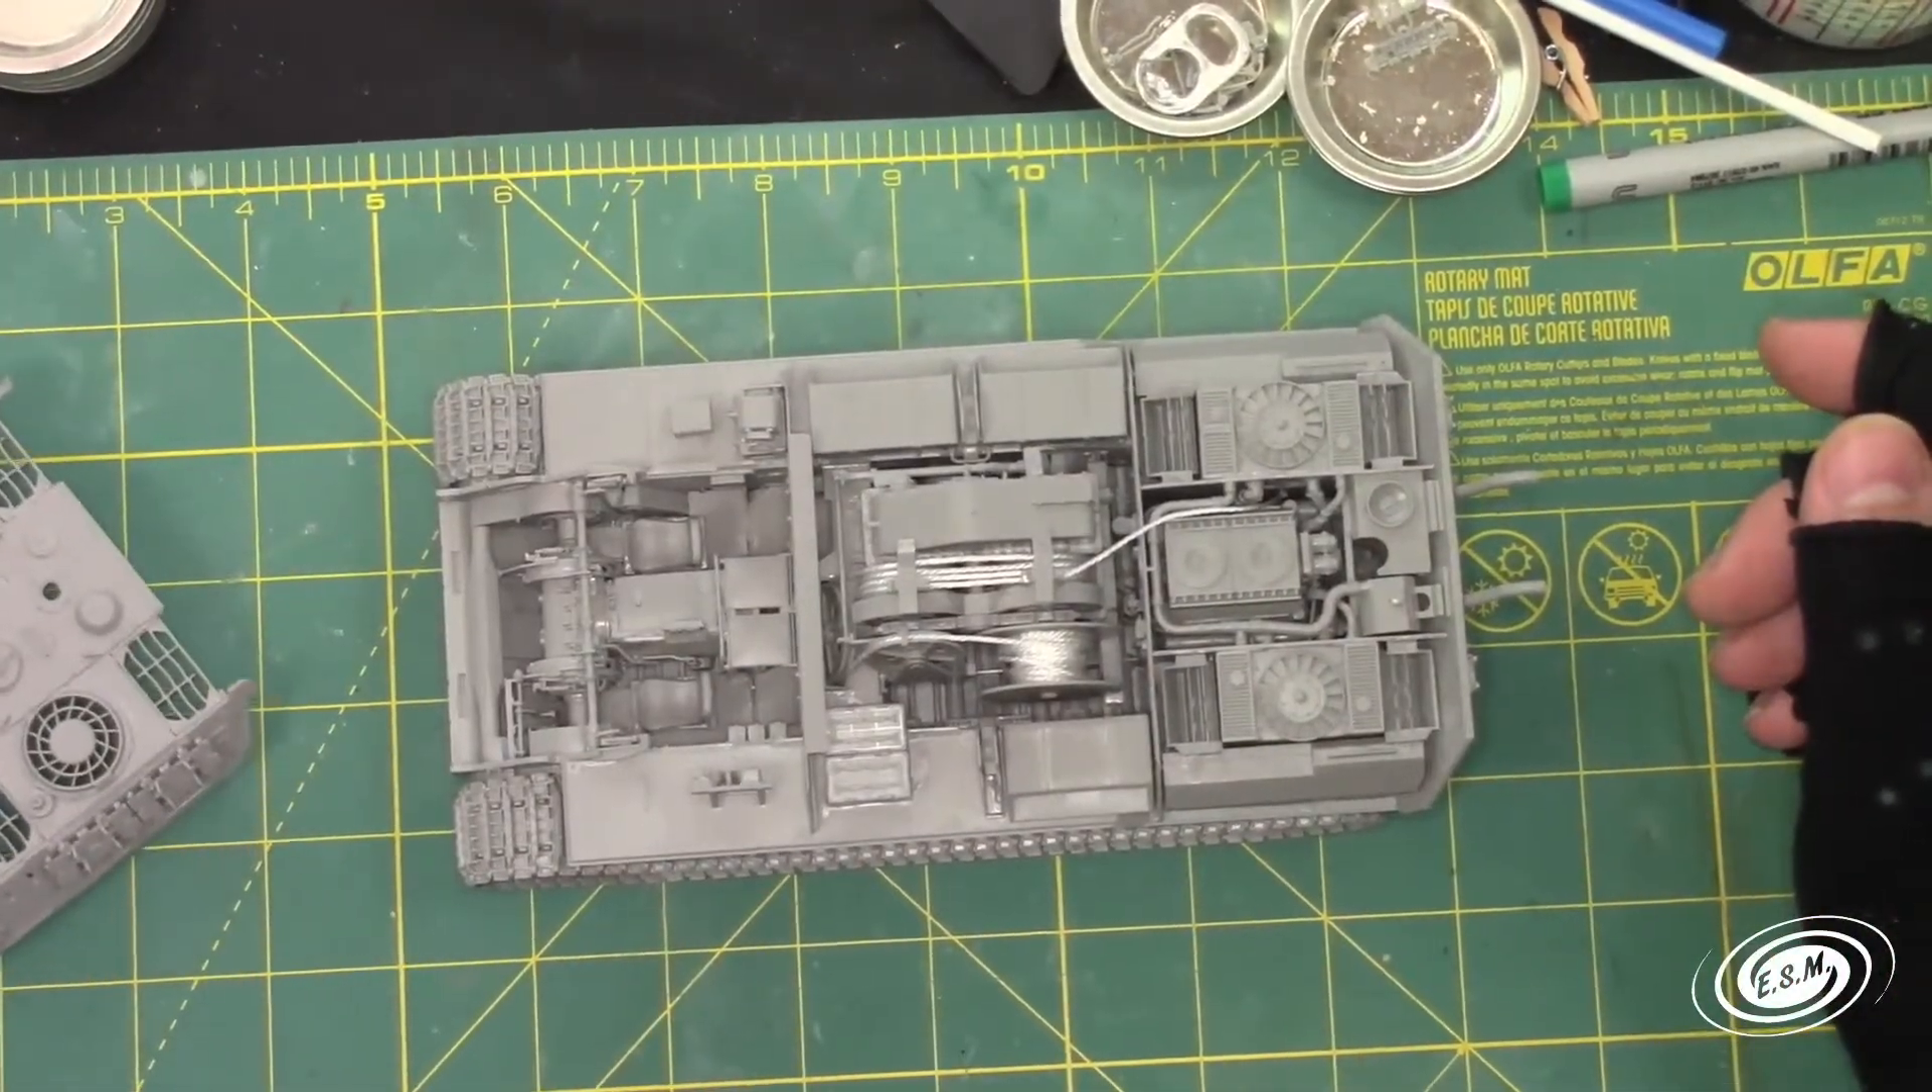I have the top. I haven't put the top on yet.